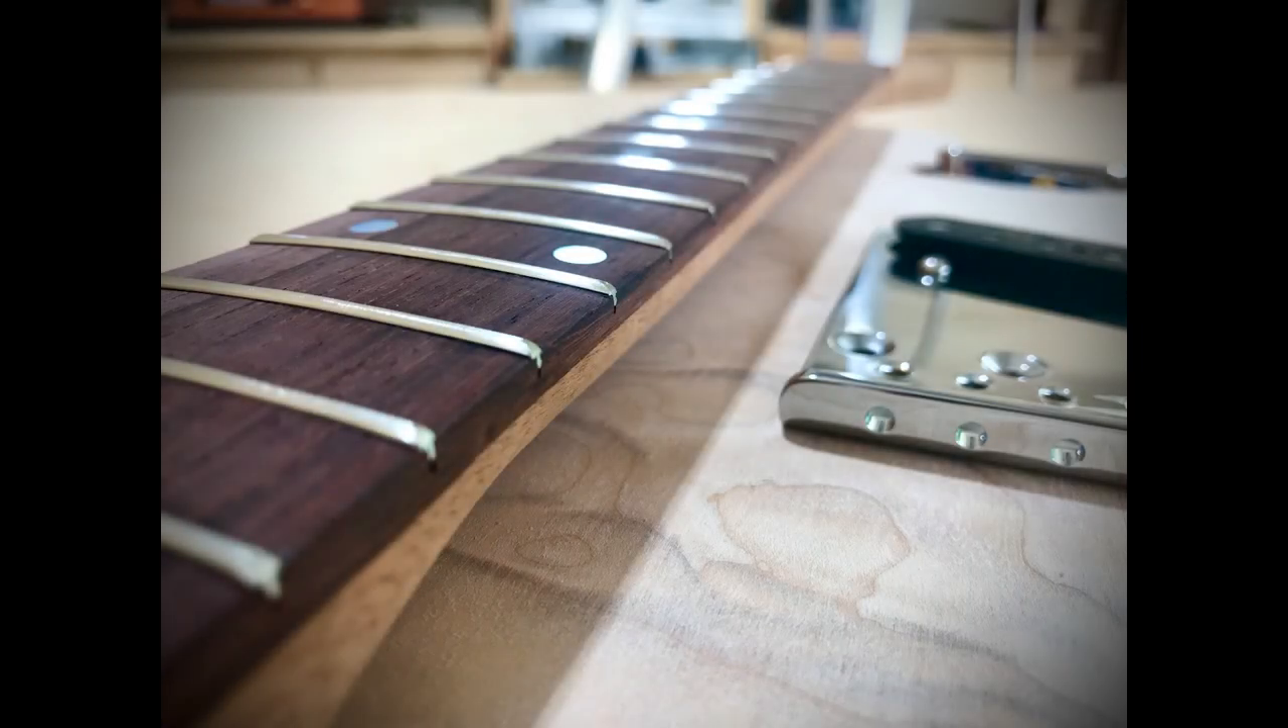So here's the final product all the frets are completed hardware's been test fitted and it looks really nice.